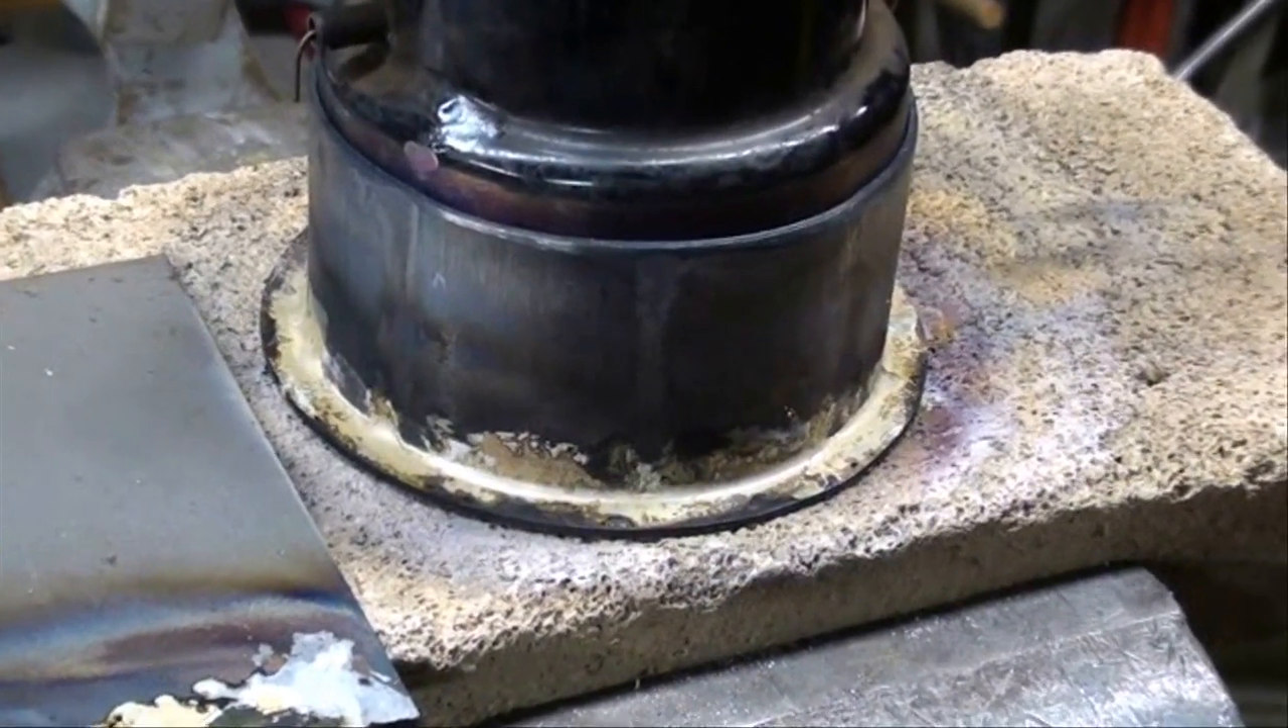I think I have successfully silver soldered the base on.